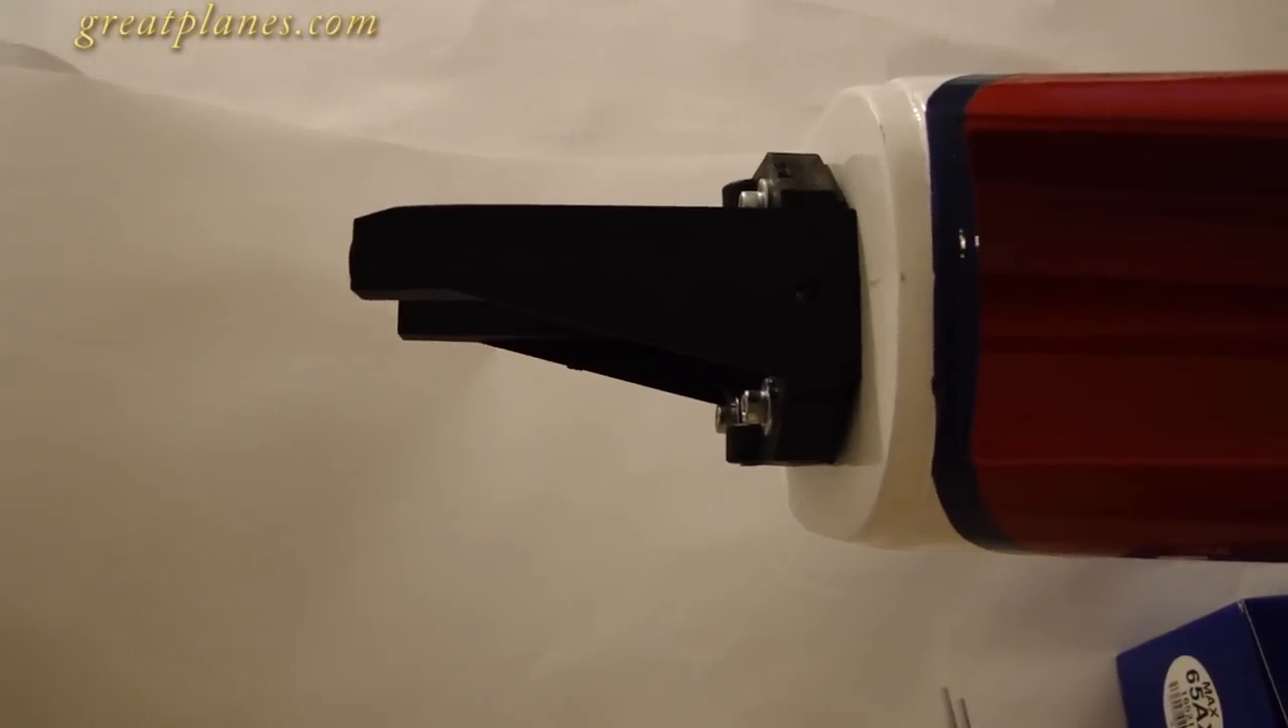This is your engine mount. As you can see we've got it installed.